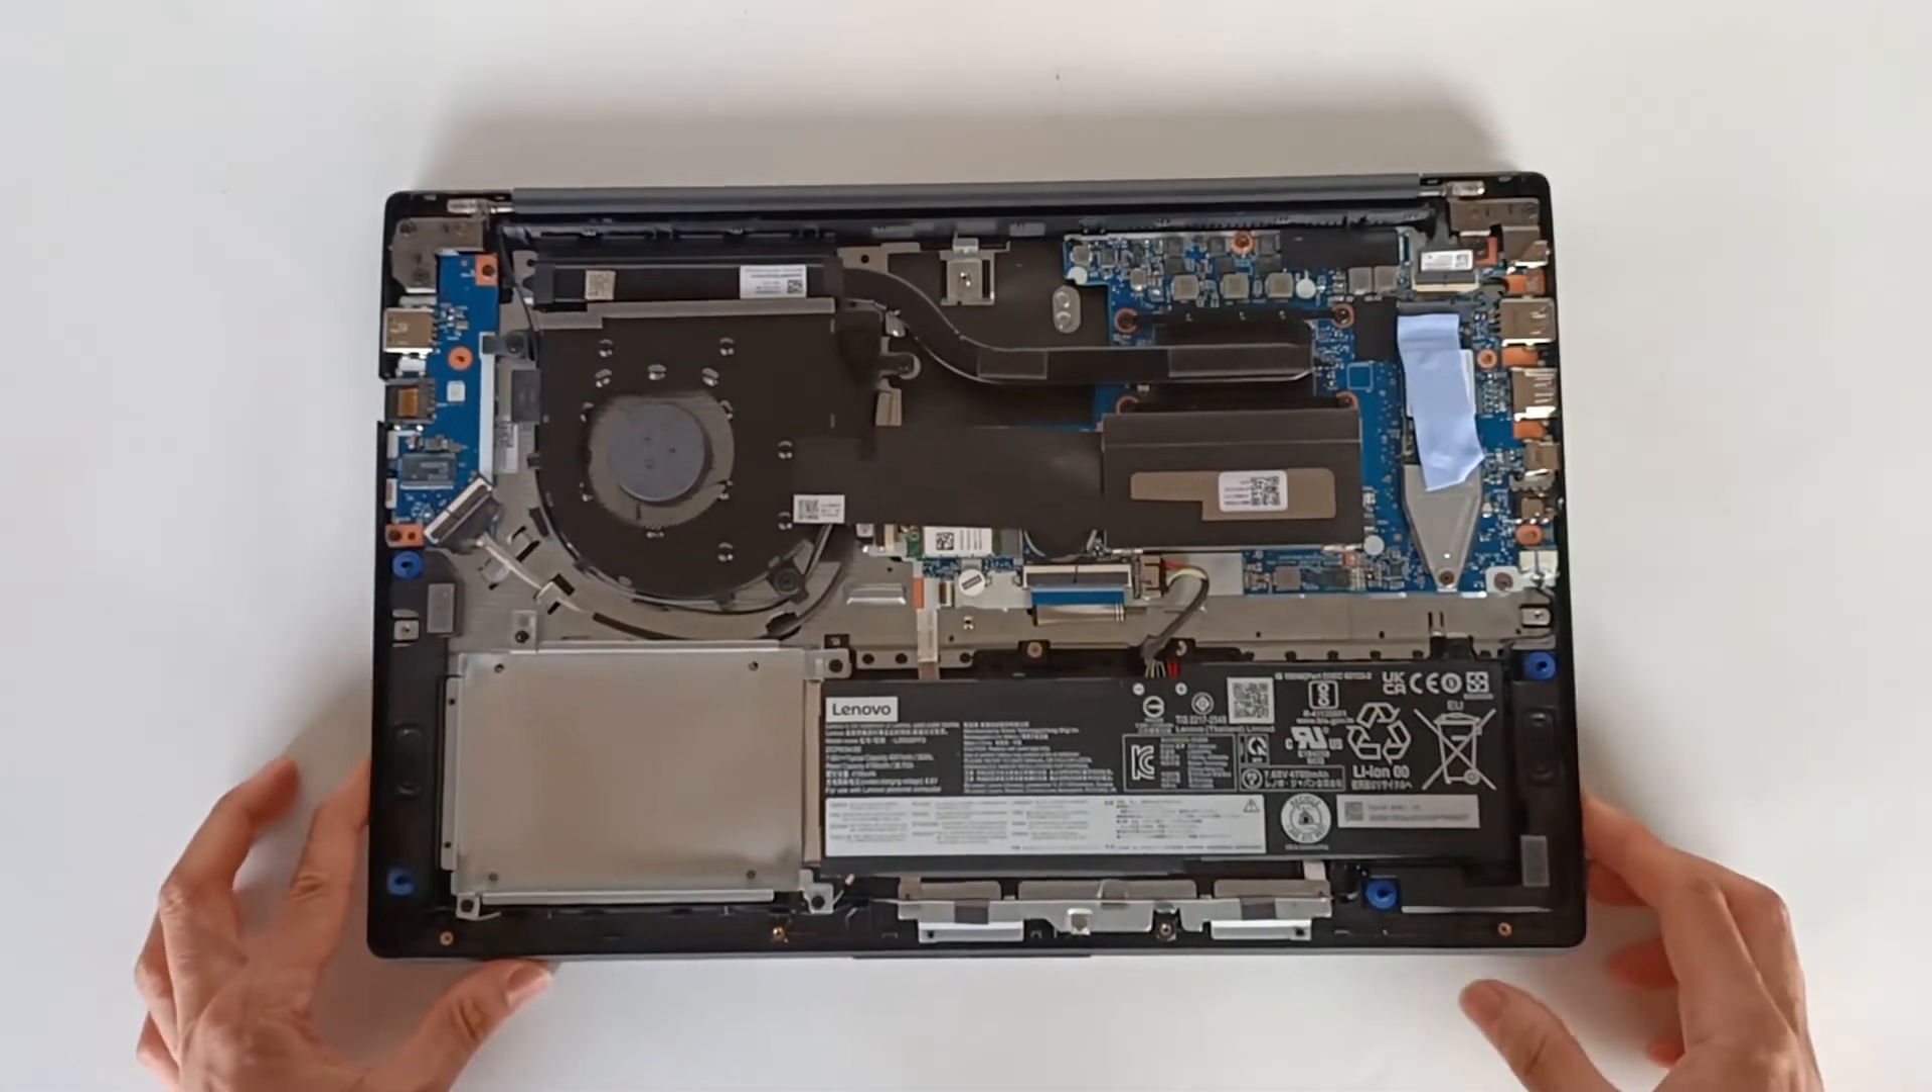We took the lid off and we reveal the inside of the computer.